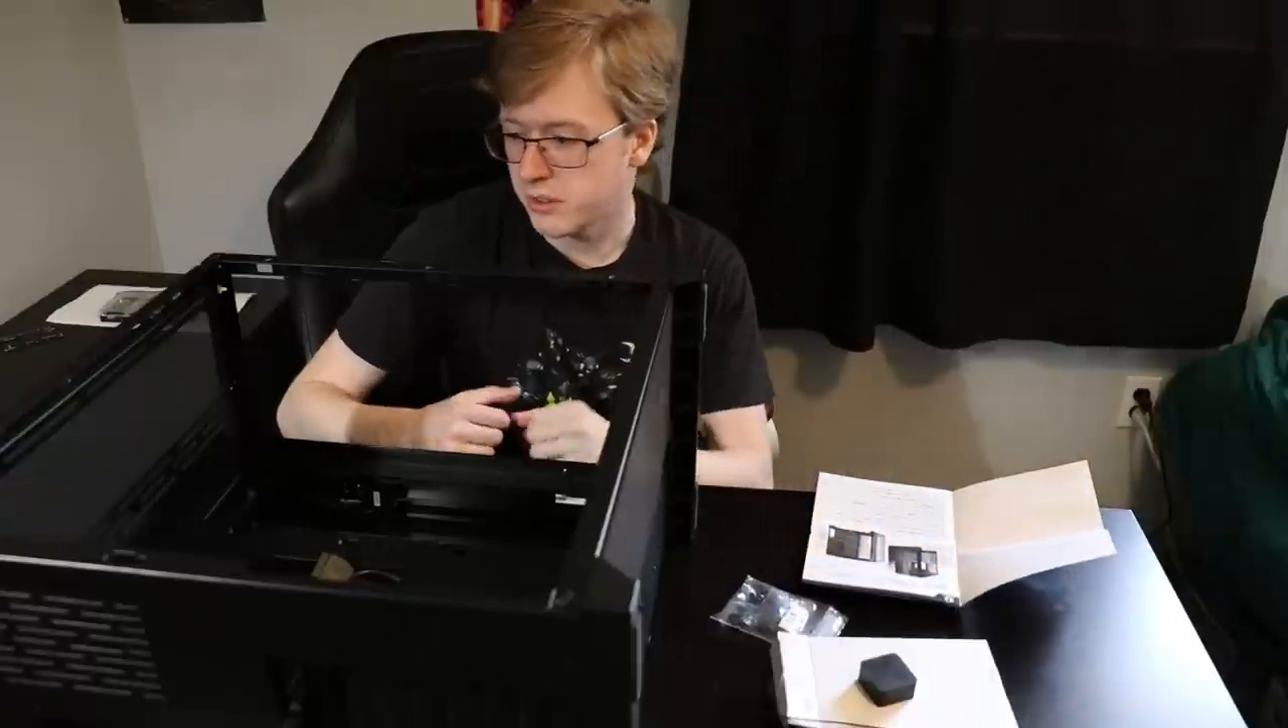So as you can see I've gotten the panels off of the case.